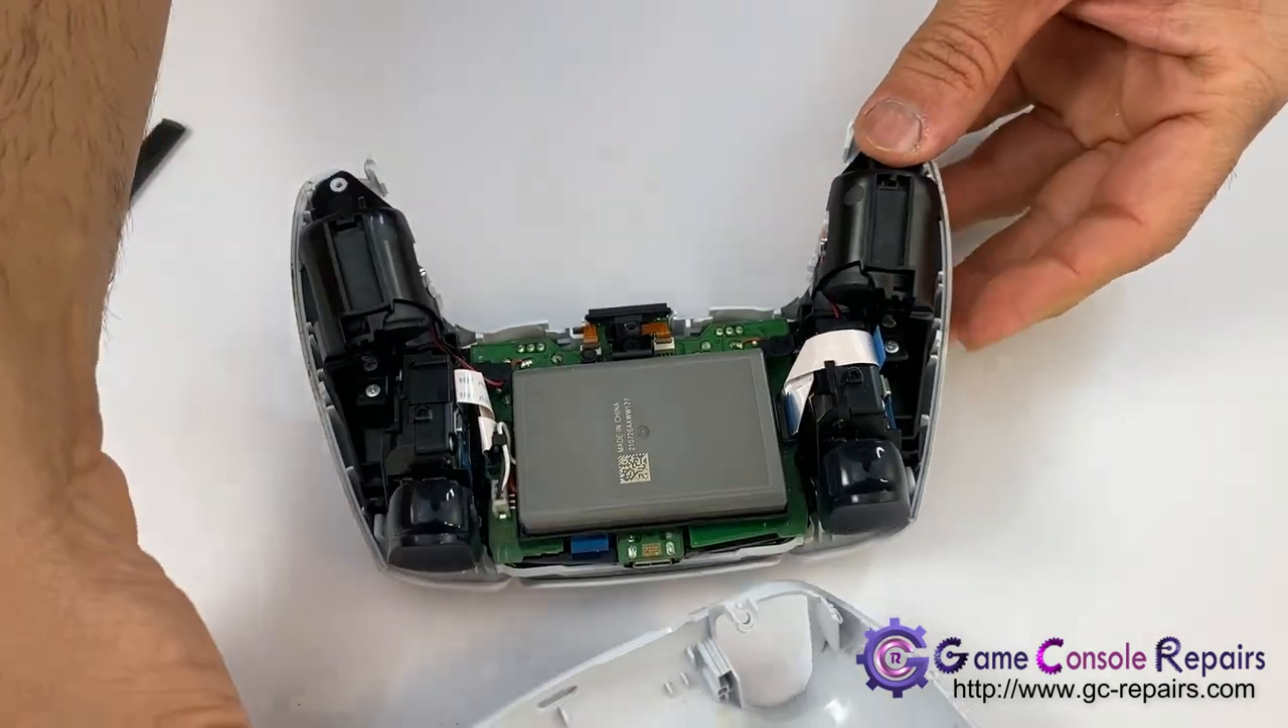So that's our back cover removed.